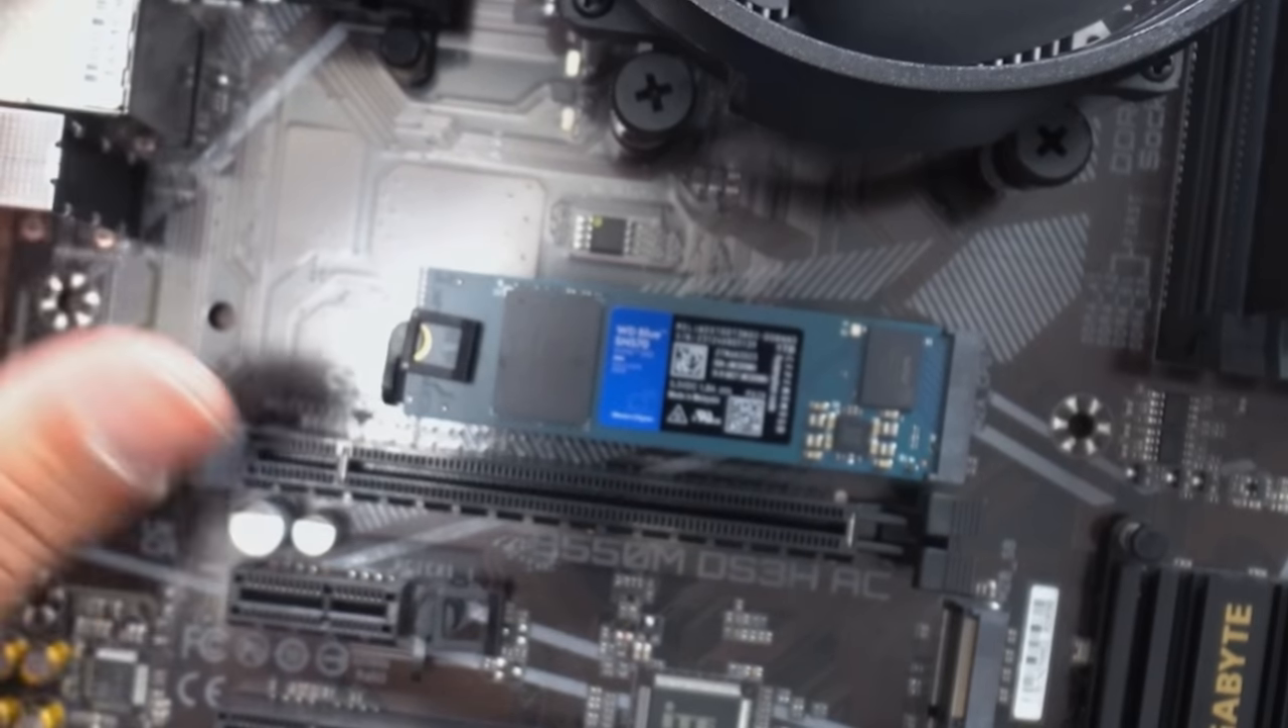M .2 installed should look like that, guys.